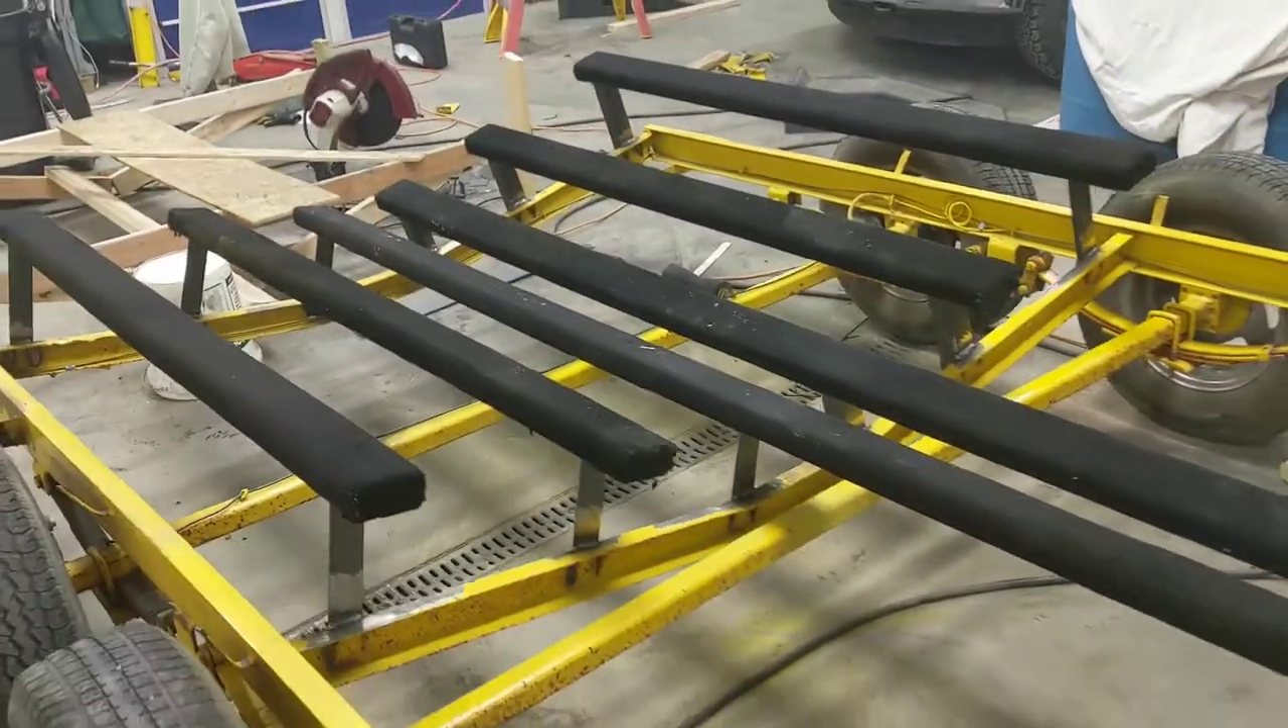So anyway I got the bunks mounted on there with the screws so they're somewhat well not permanently installed but good enough that I can try and test the boat.